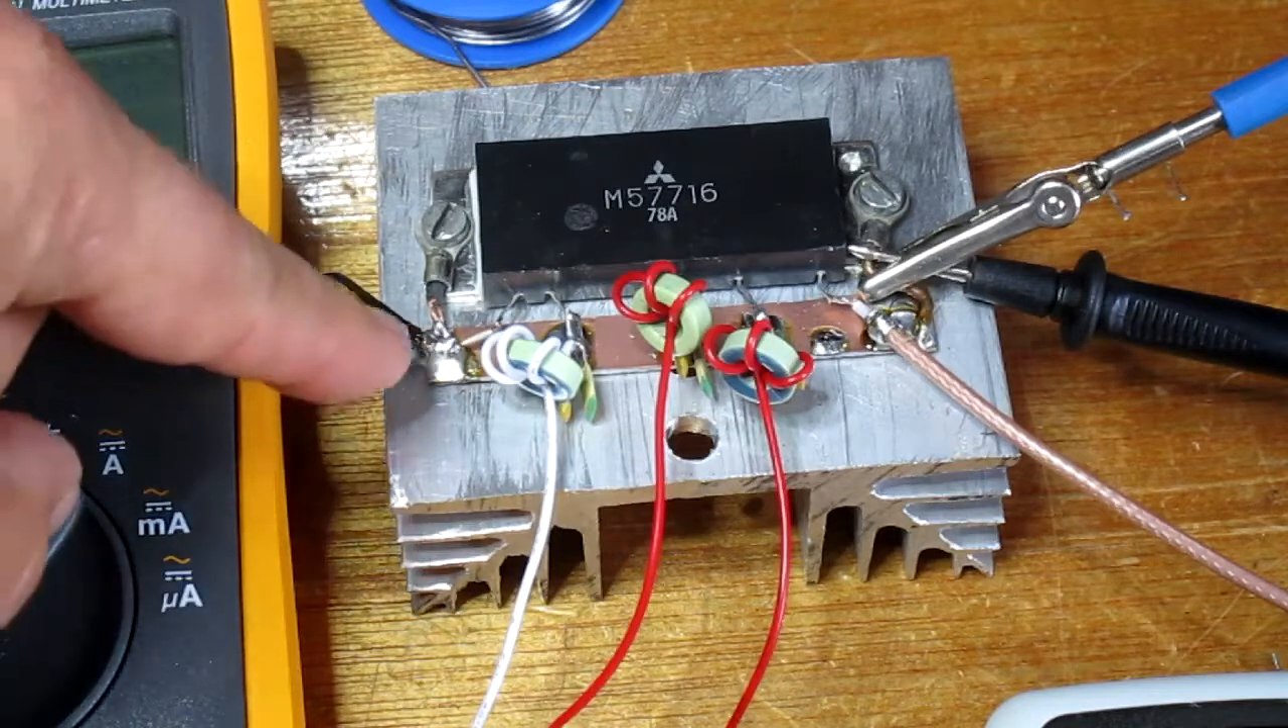Ik heb de module uit zijn kastje gehaald. En op het koelprofiel gemonteerd. En de aansluitingen wat ingekort.